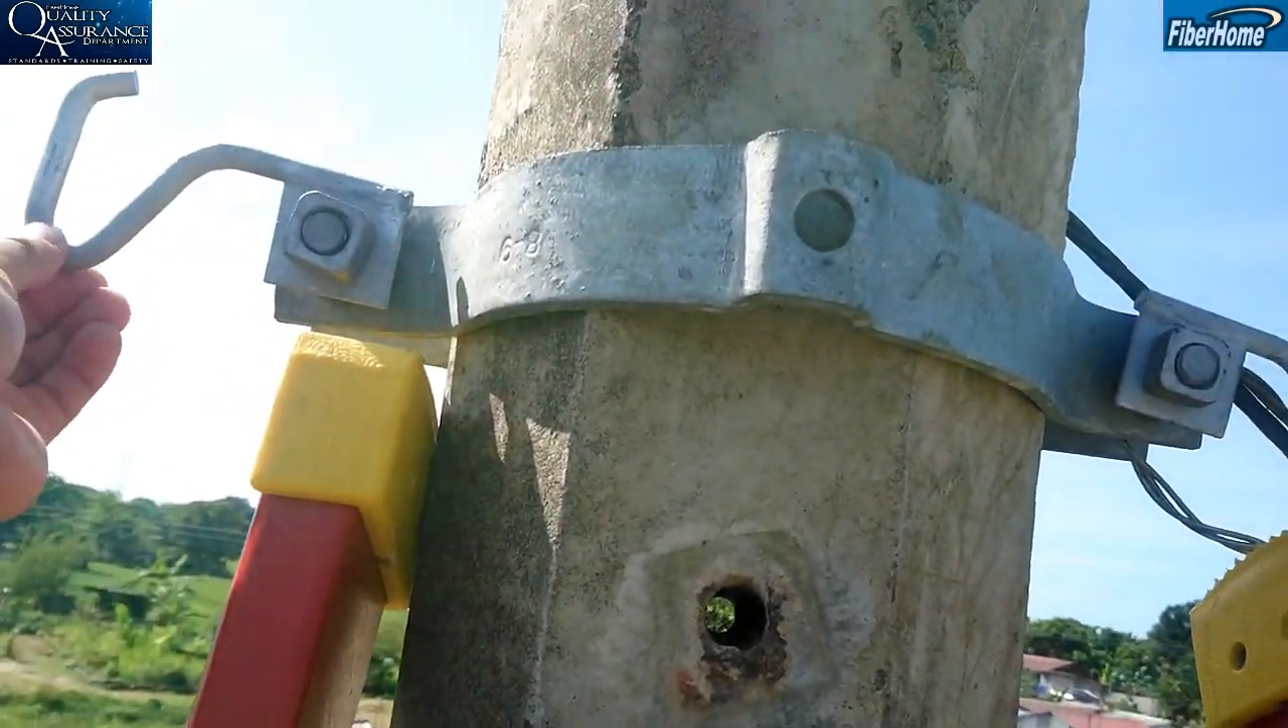At ito naman mga sir, ang close up ng pole clamp na kinabit nila. Naglagay na rin sila ng J-hook.